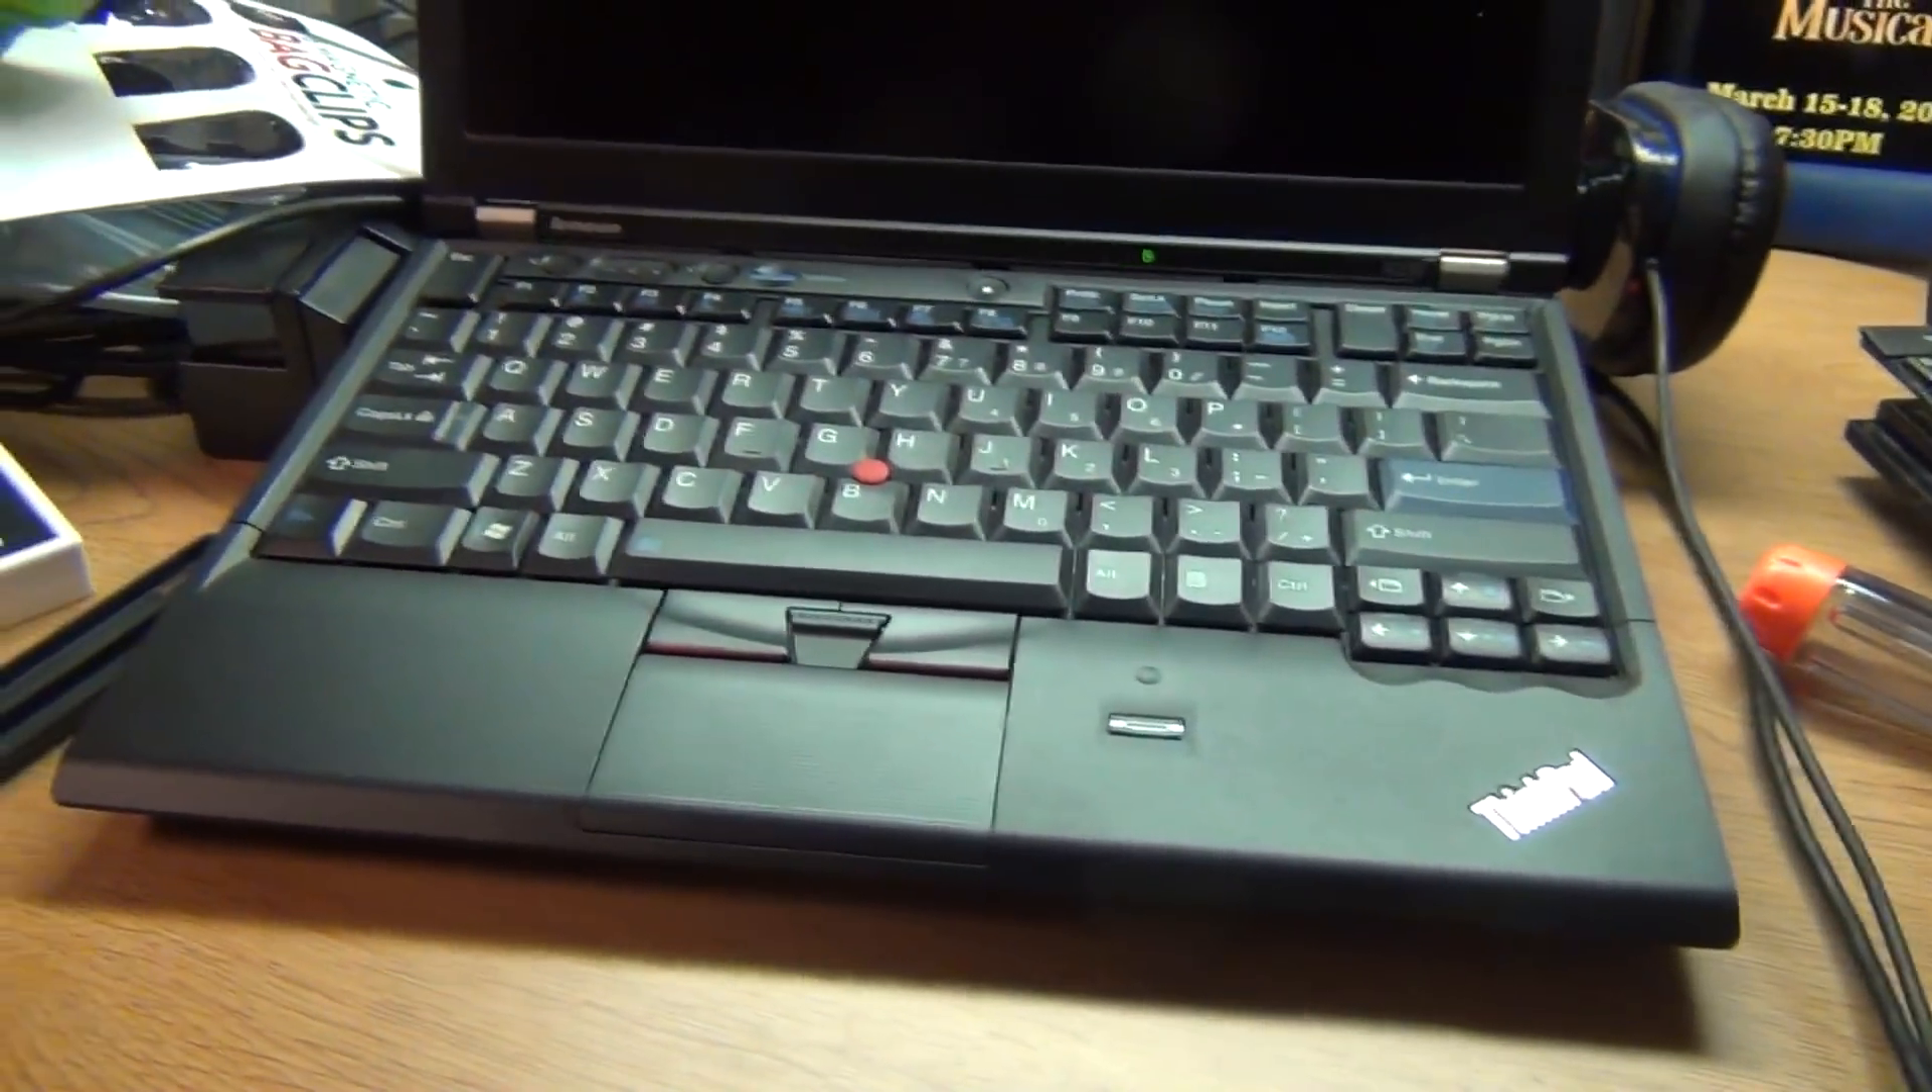We now have the X220 palm rest in. As well as the keyboard.